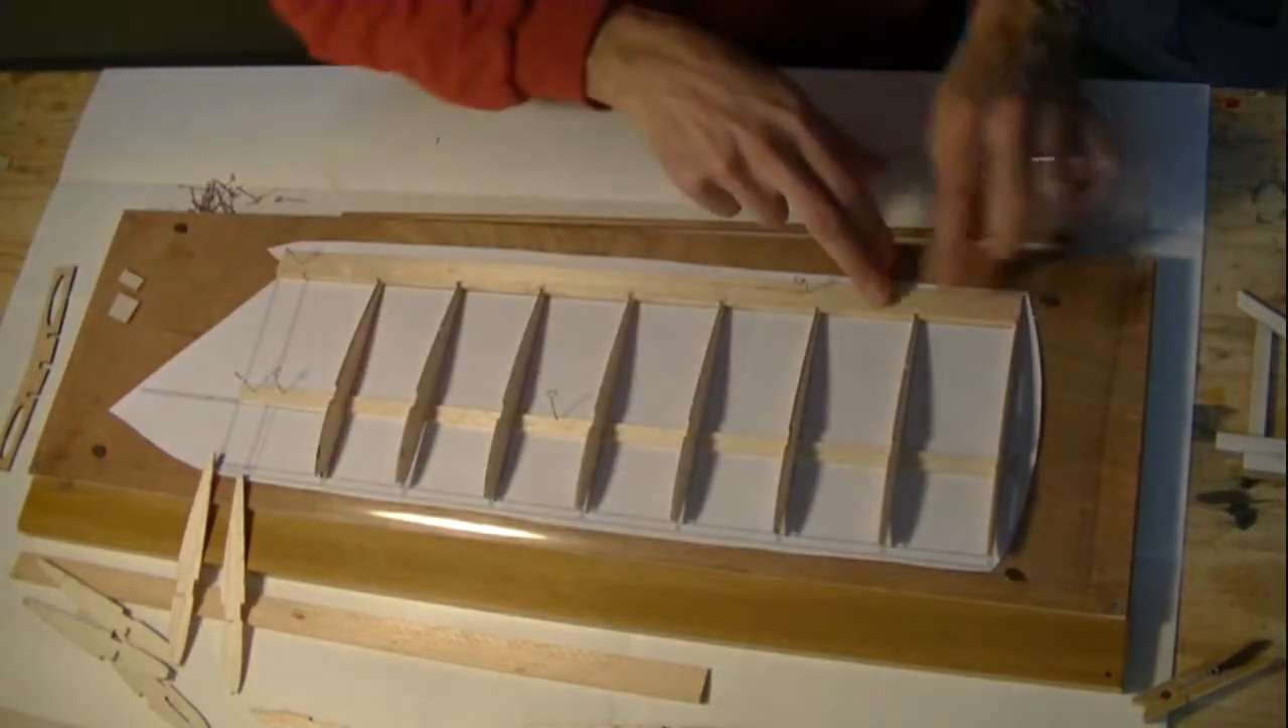Et voilà. Nous avons installé les nervures.